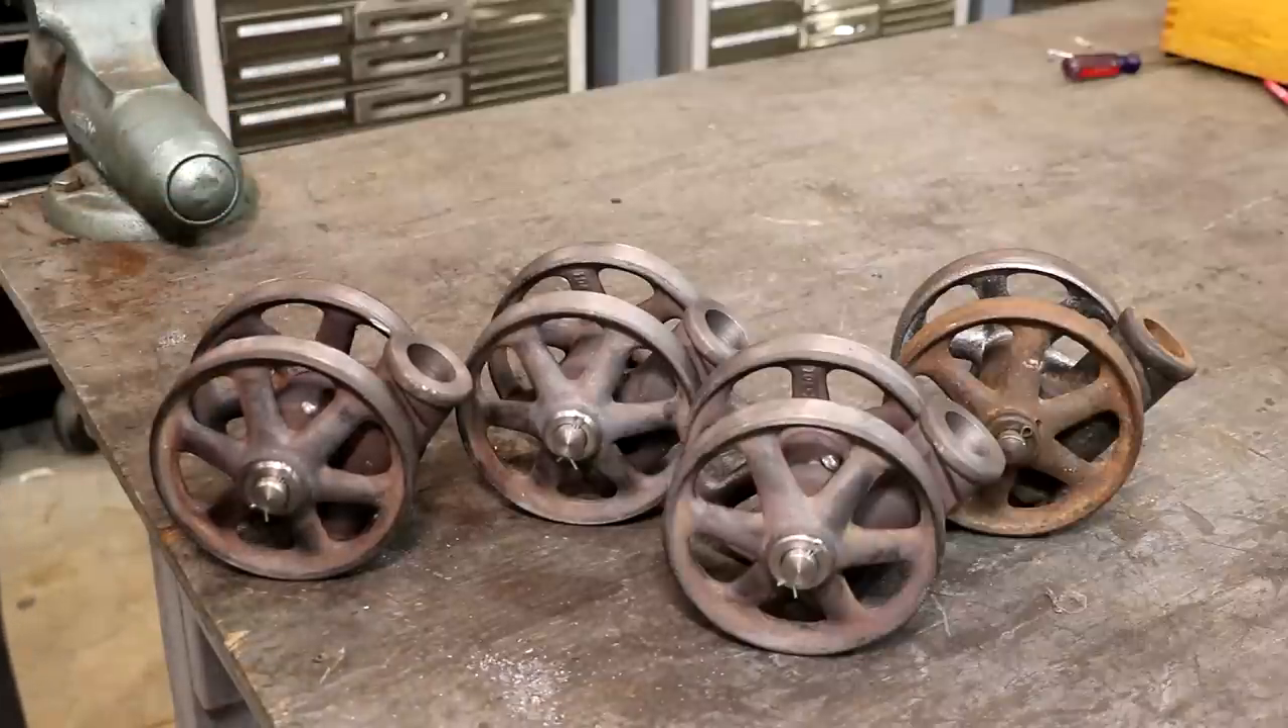Our vice cart casters are all finished, all put together, all assembled. Everything is ready and looks good.